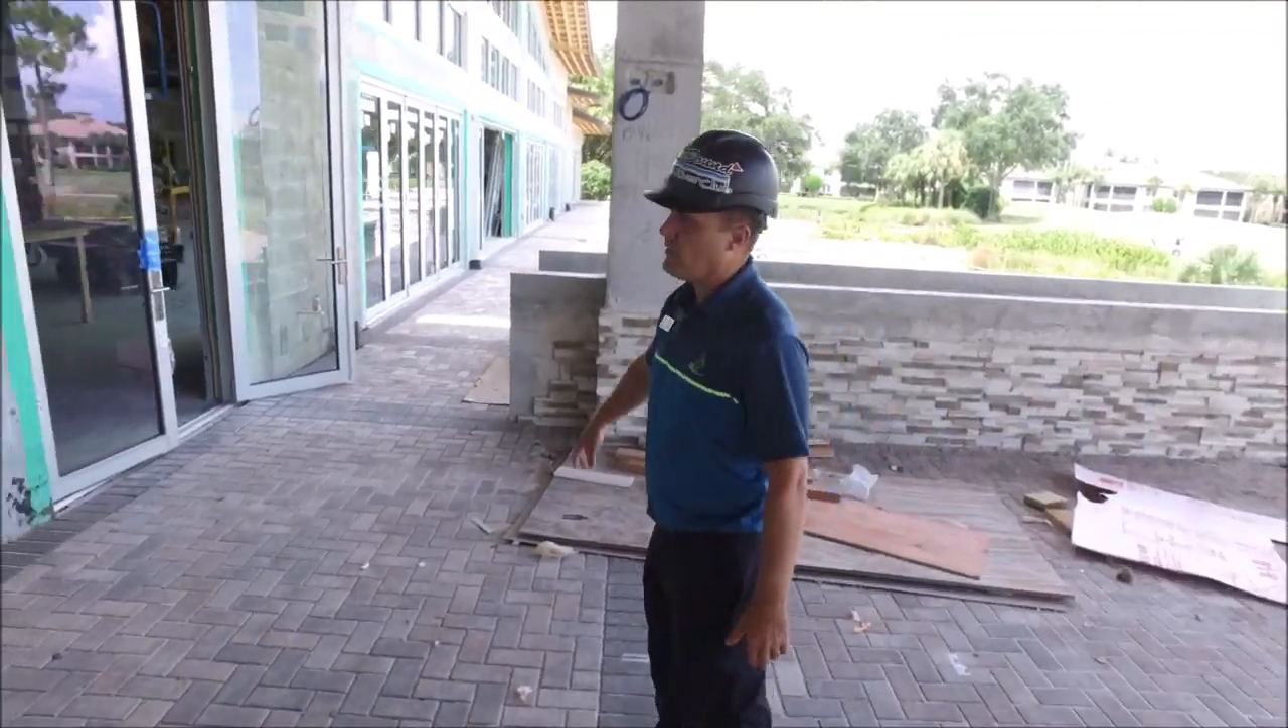And as if you pan down below, you can see all the Euro doors have been installed.